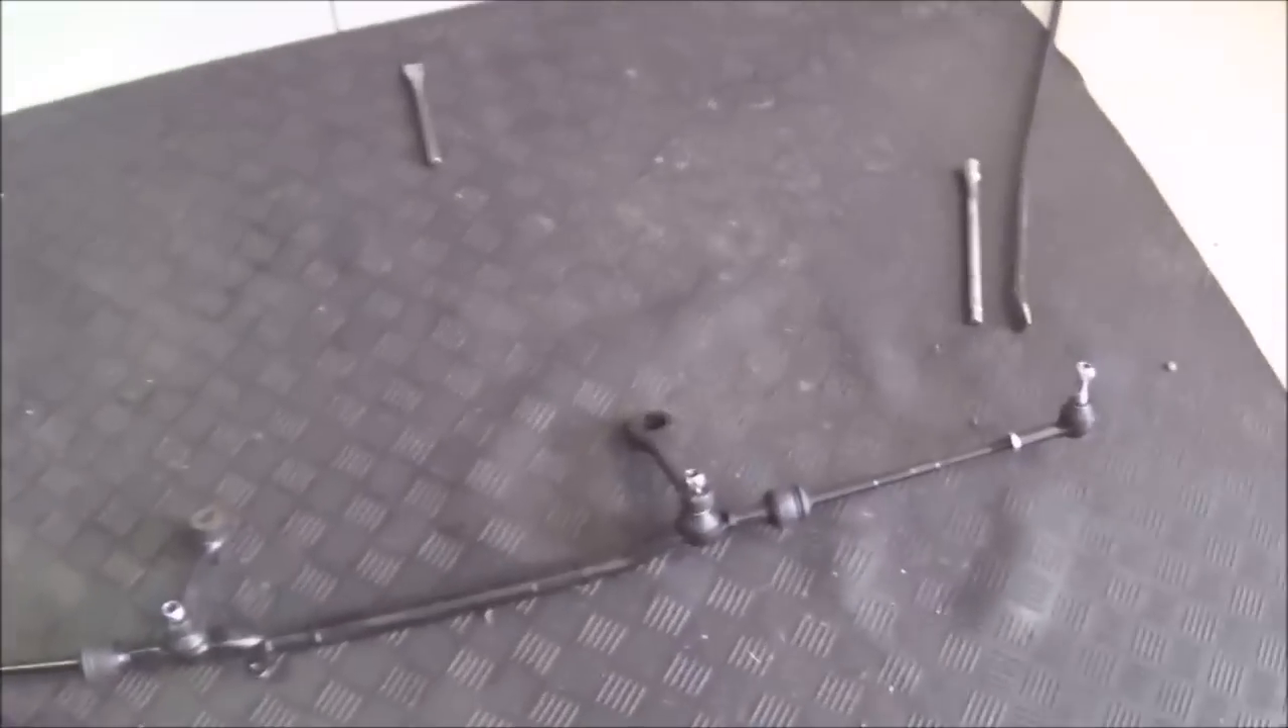O Vitor está a acabar de montar a barra da direção que ainda está aqui no chão, como podem ver.